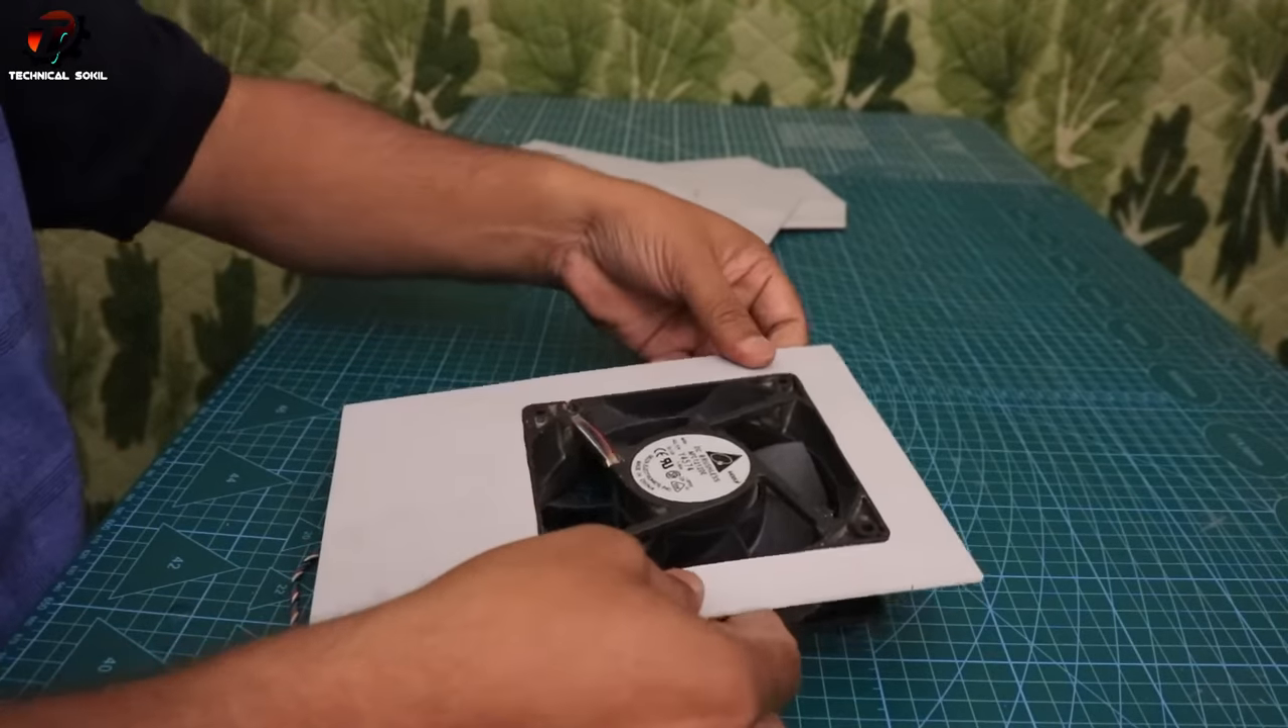बहुत ही टैटली यहाँ पर हमने फेन को इस तरीके से fix कर लिया है।